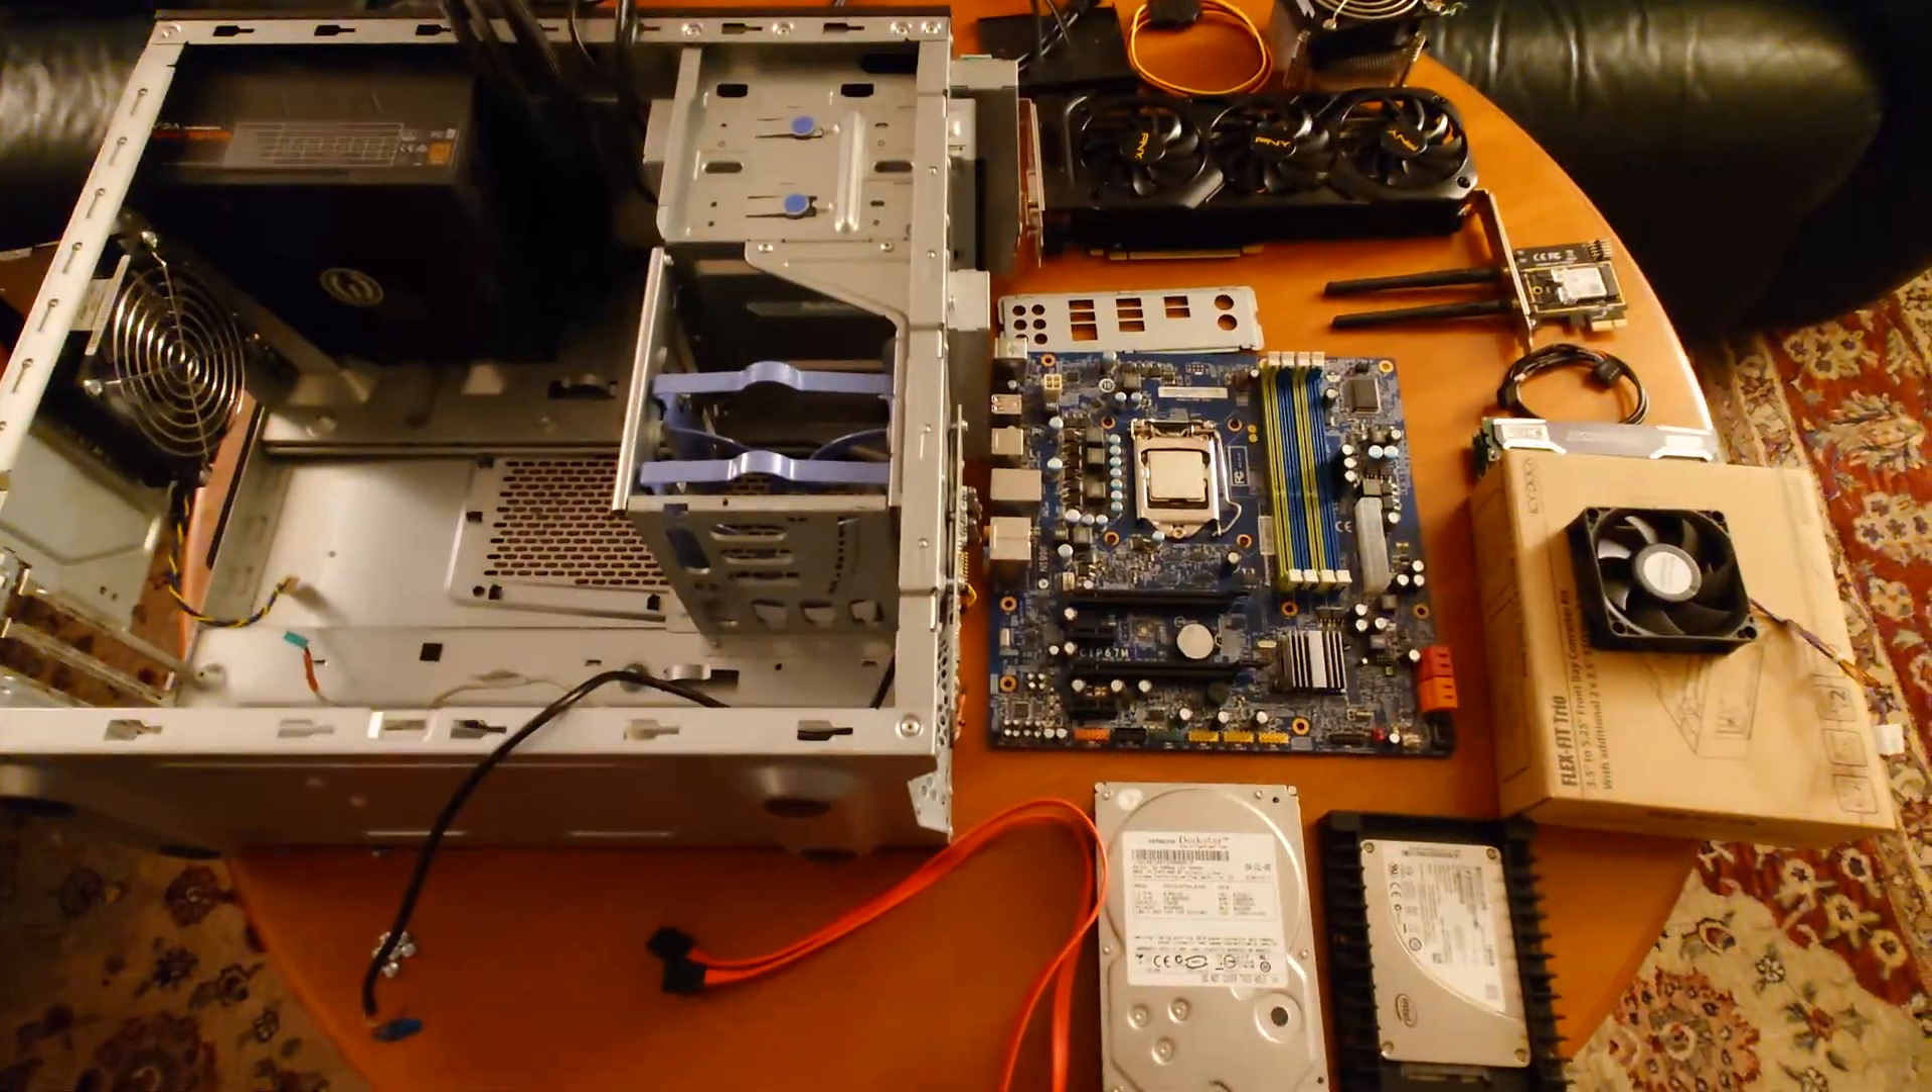Got most of the components laid out on the table, cleaned out the case, got the old motherboard removed.